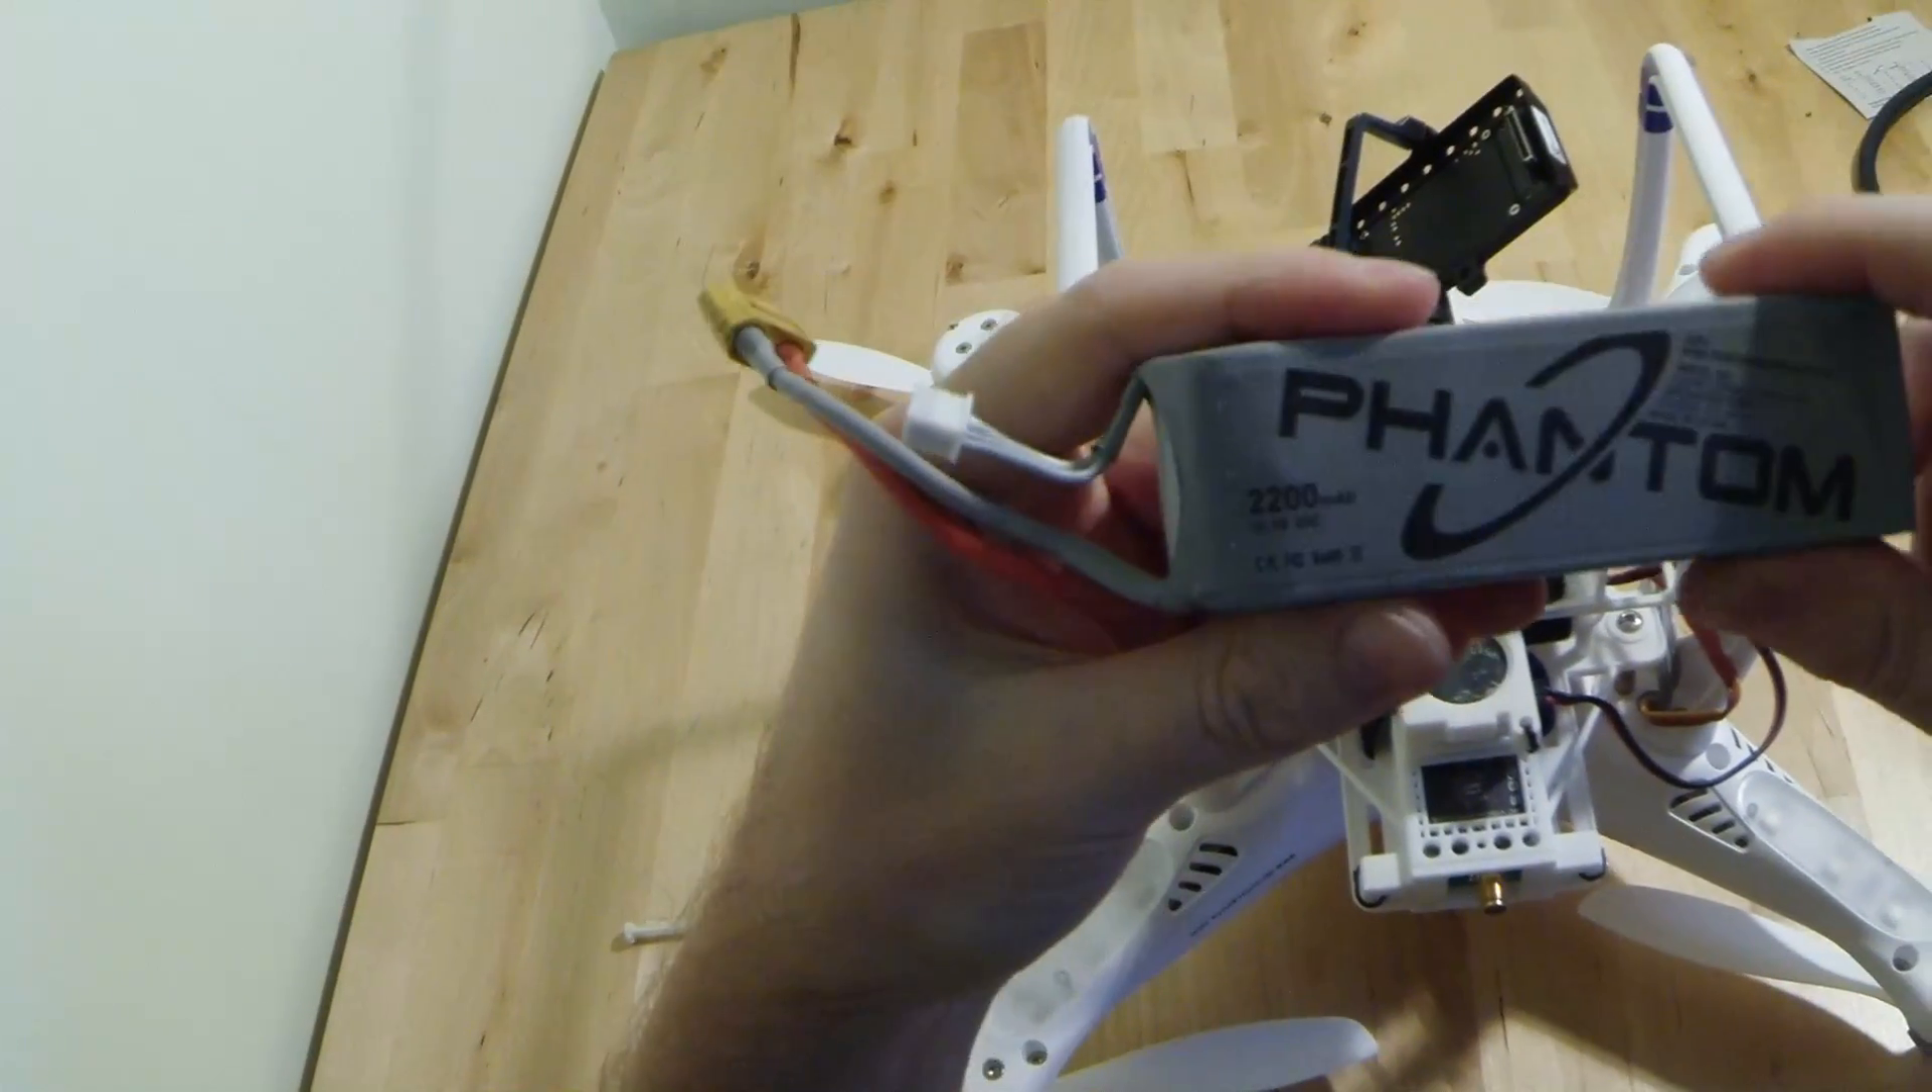Okay, so all that's left is to just fit the batteries.